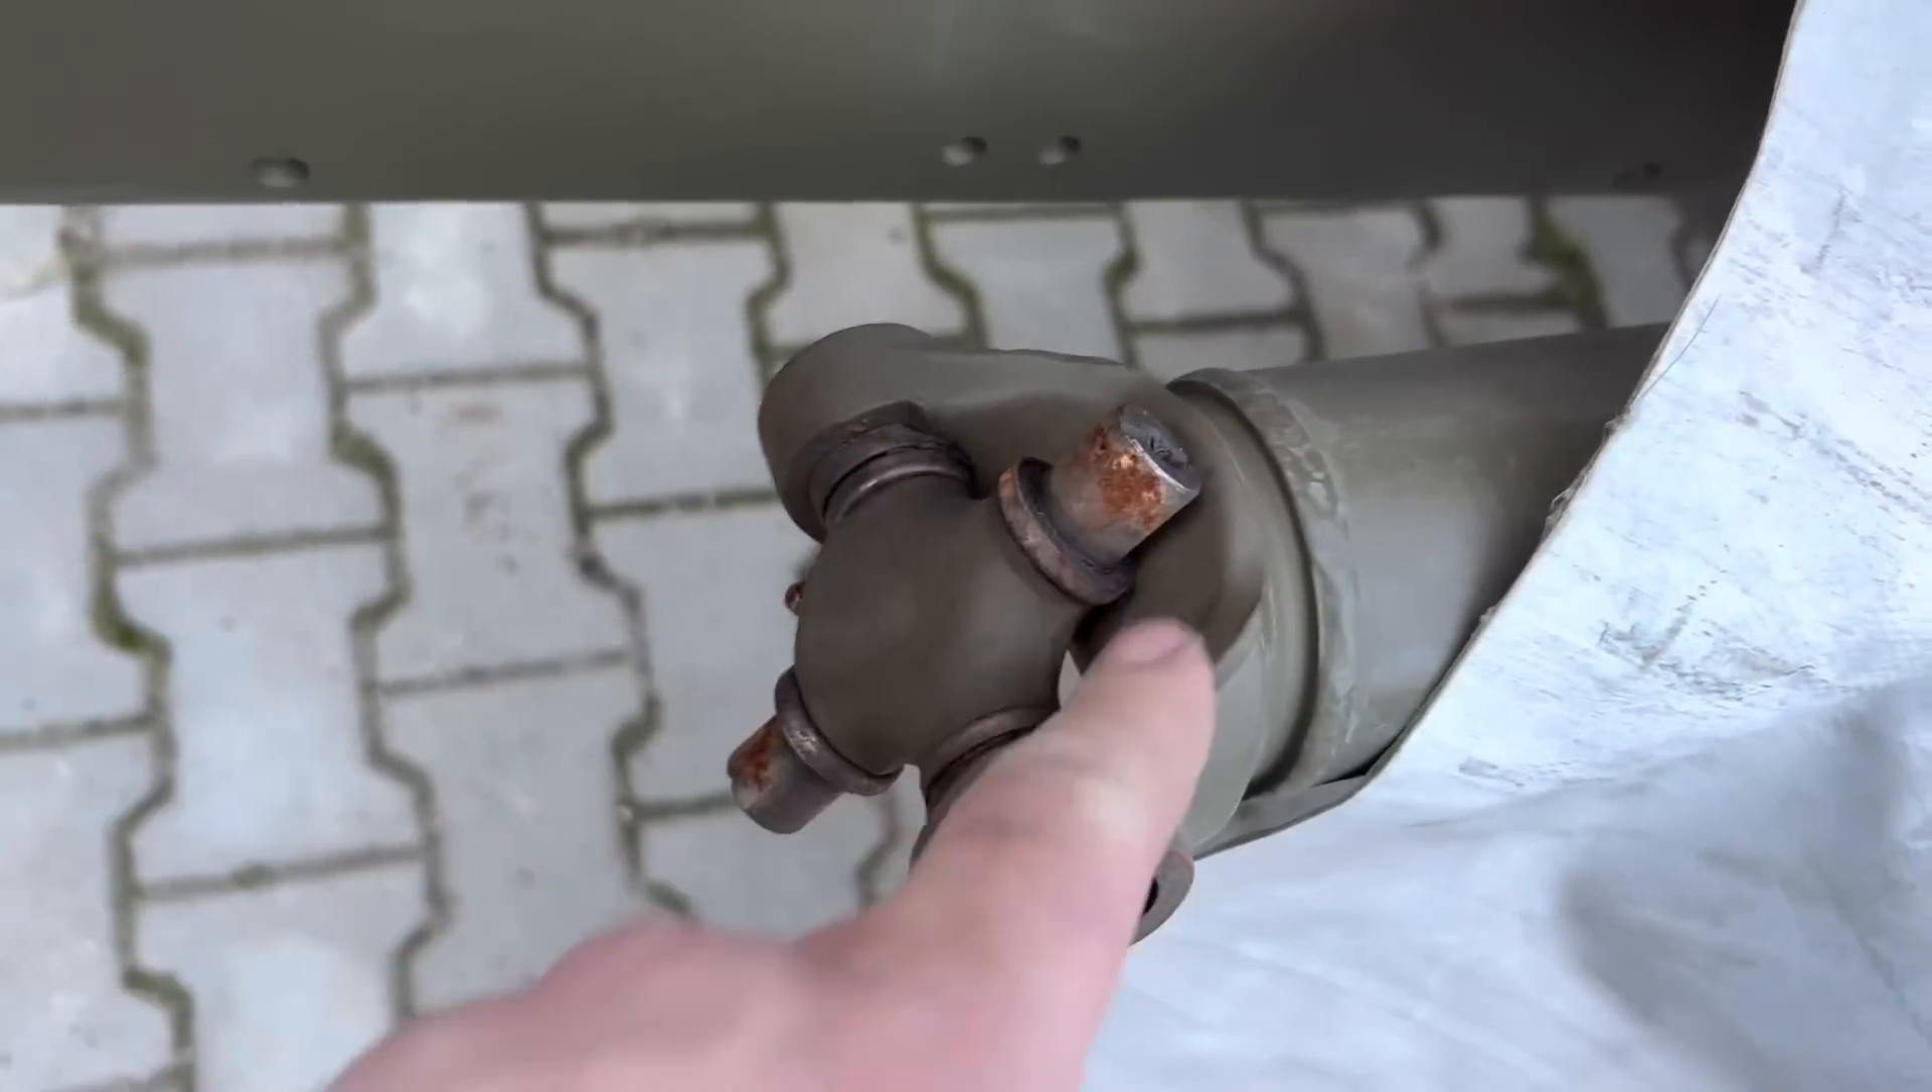A tutaj akurat wał napędowy nie jest założony.